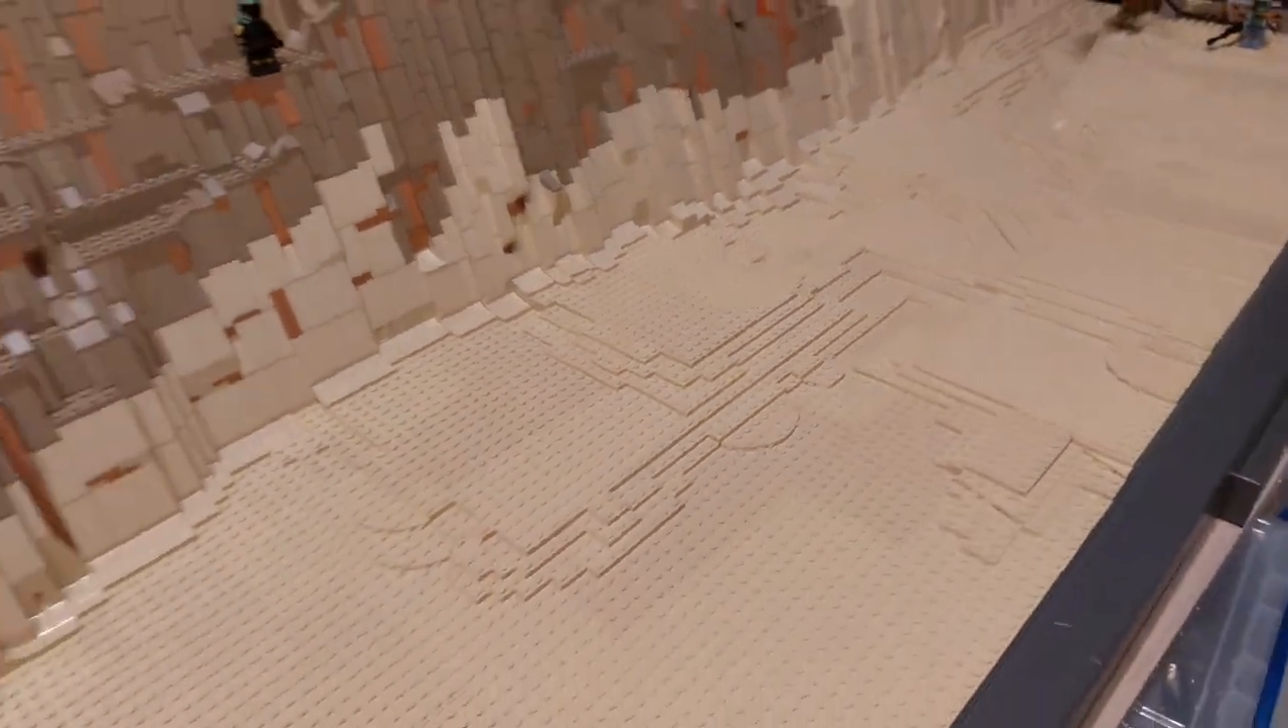We covered up all of the ugly filler brick and filler plate and put some layers down of the tan plate.